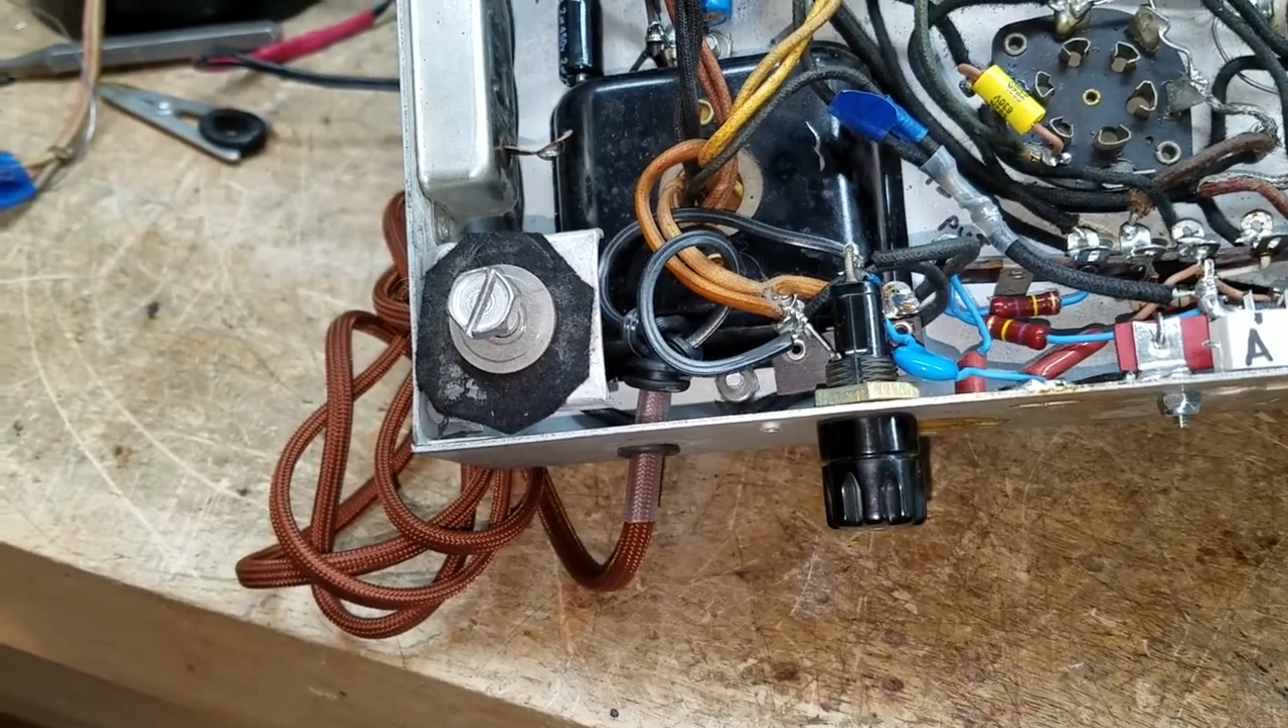Okay guys i've installed the reproduction cloth covered cord.